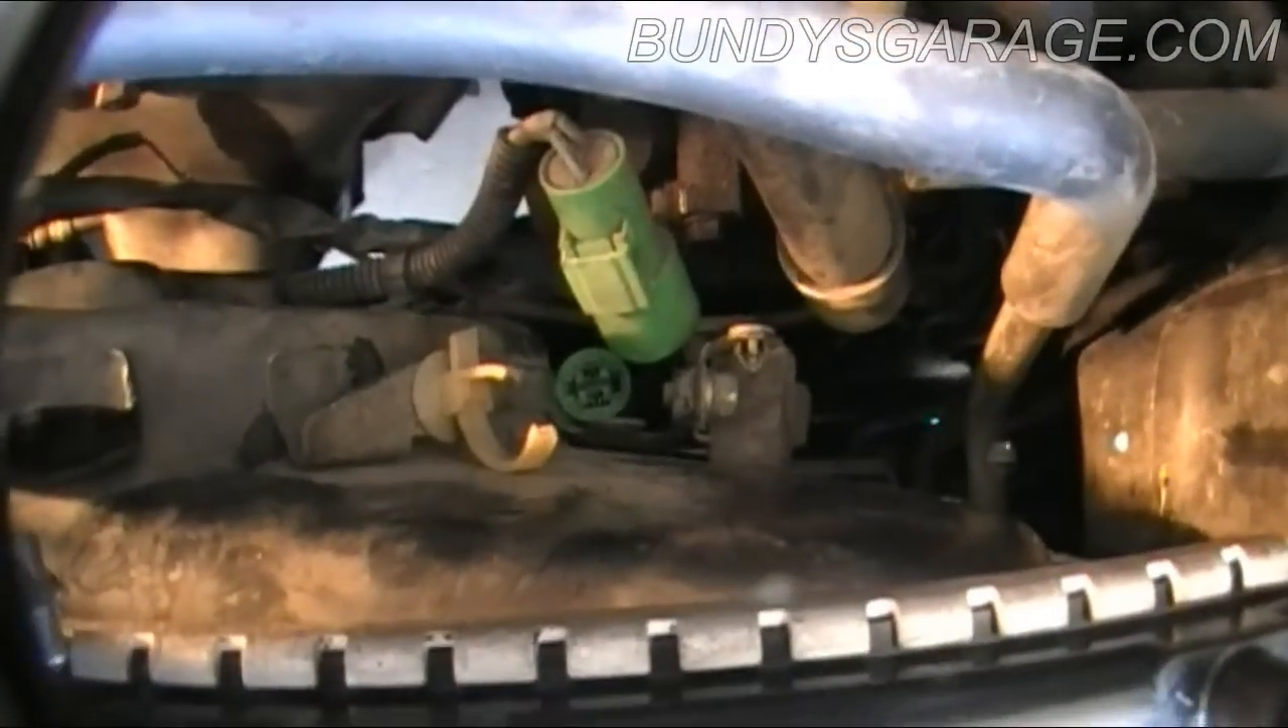I need to put the green connector back in and connect that back and then get all the wiring back in.